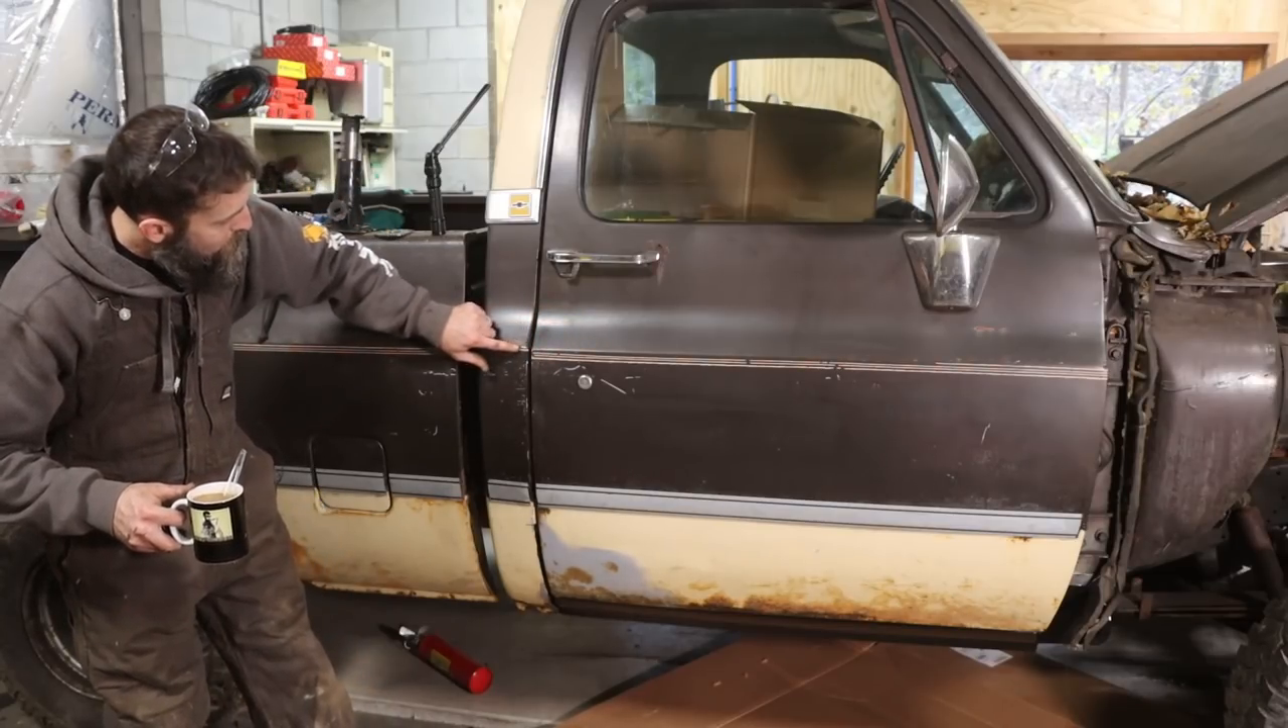Our body line seems to be pretty good with the body line that's in the cab here.